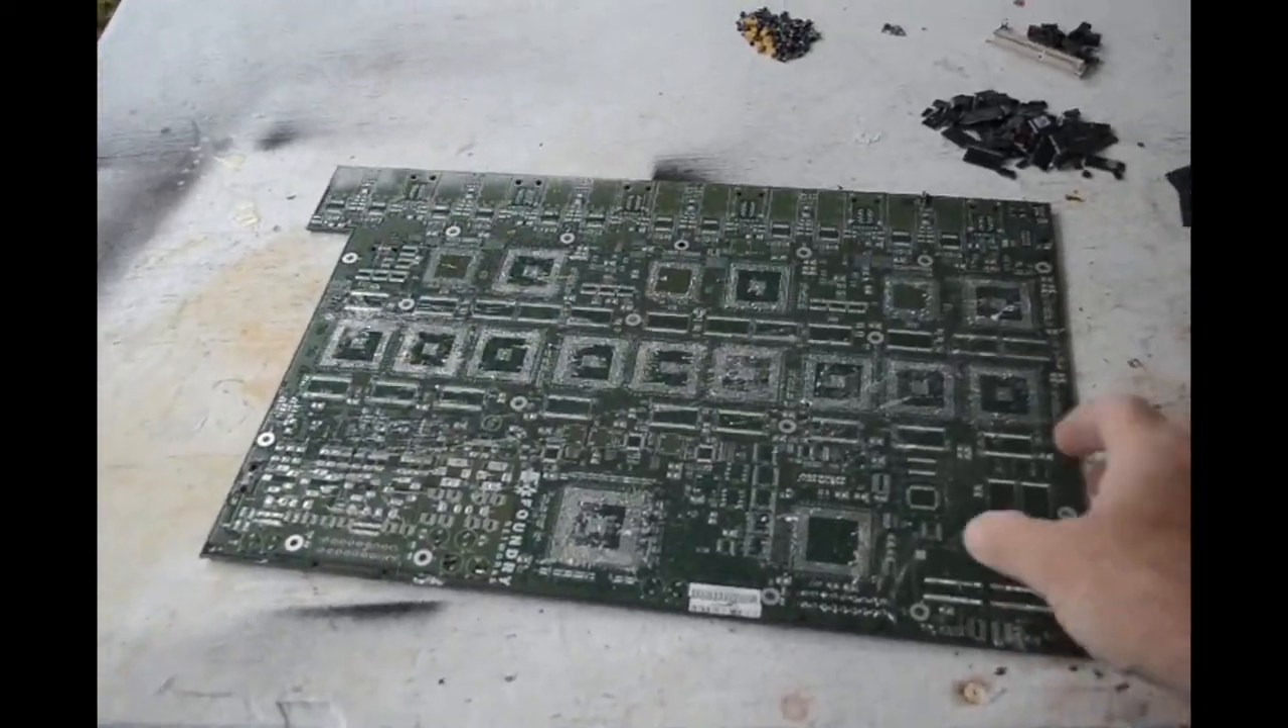Nice clean circuit board here. Pretty much every single thing came off of it.